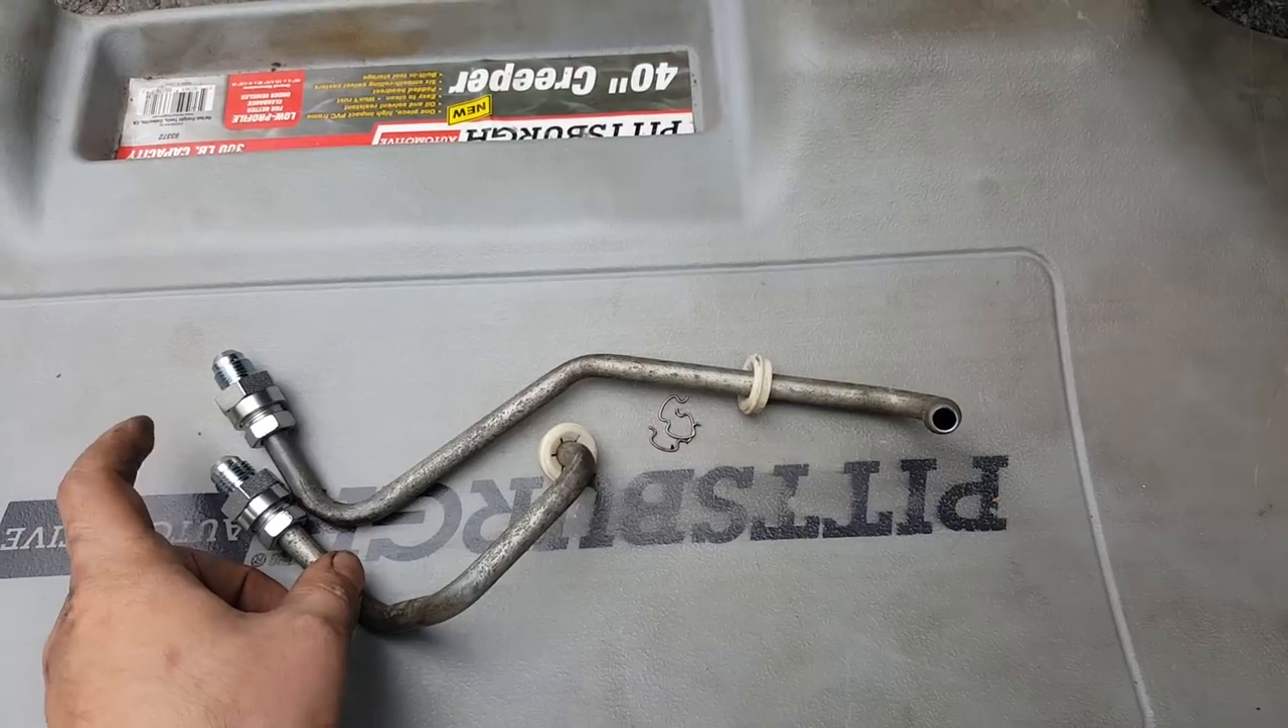And I also went ahead and put our adapters on here that we got from Summit.